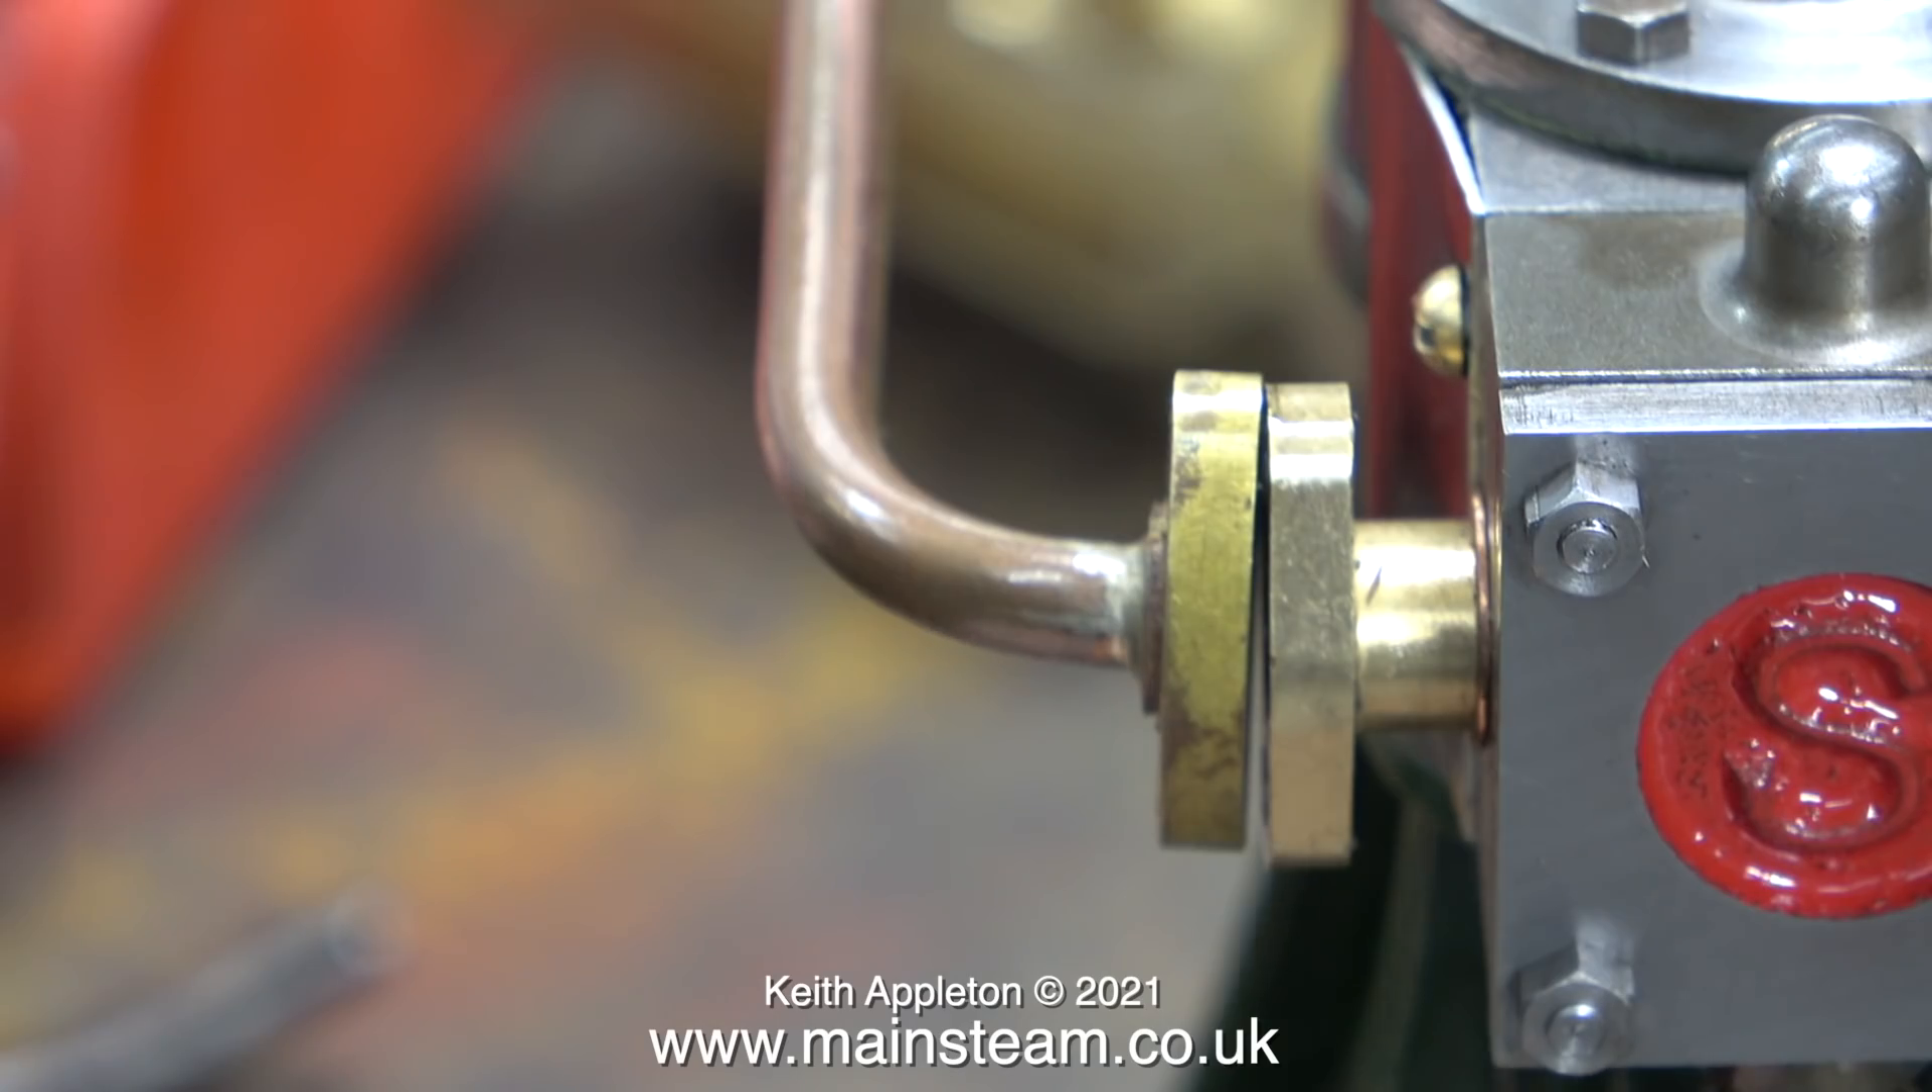This is the other end and as you can see it looks to be horrendously out of alignment but don't forget this is very soft copper piping that's been kicking about in a box for quite a while.